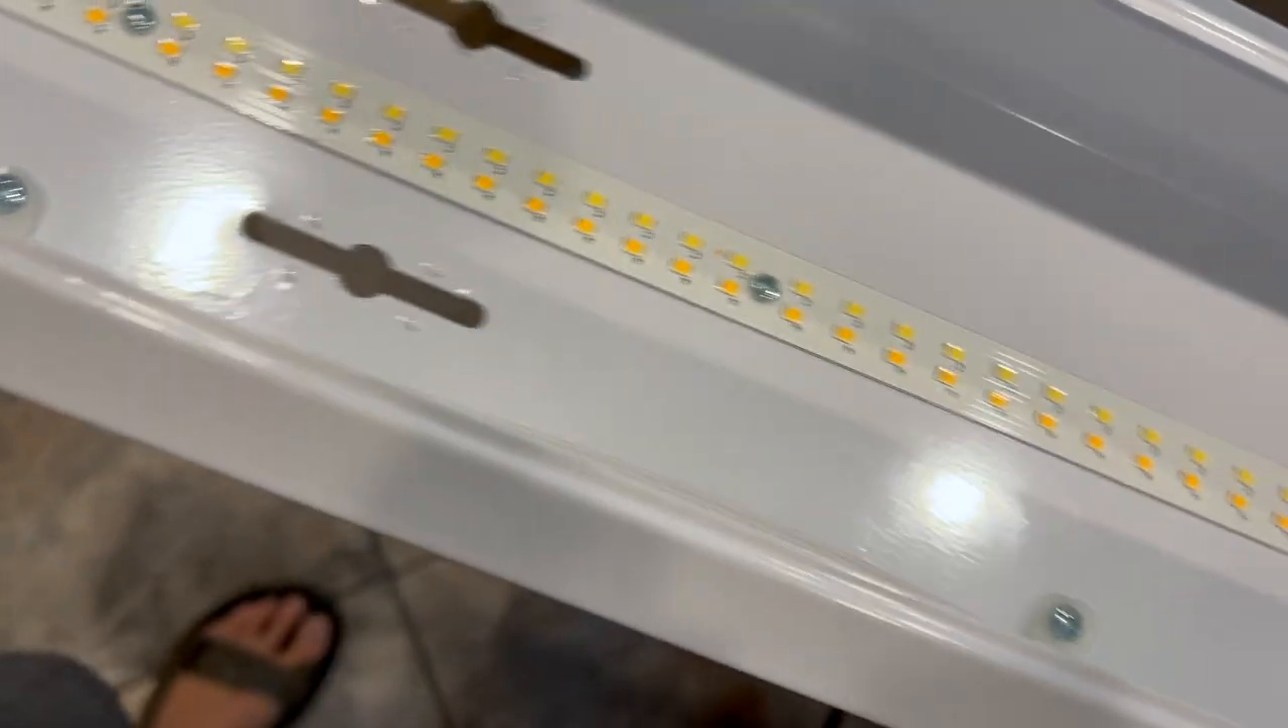I also went ahead and popped out these little knockouts.